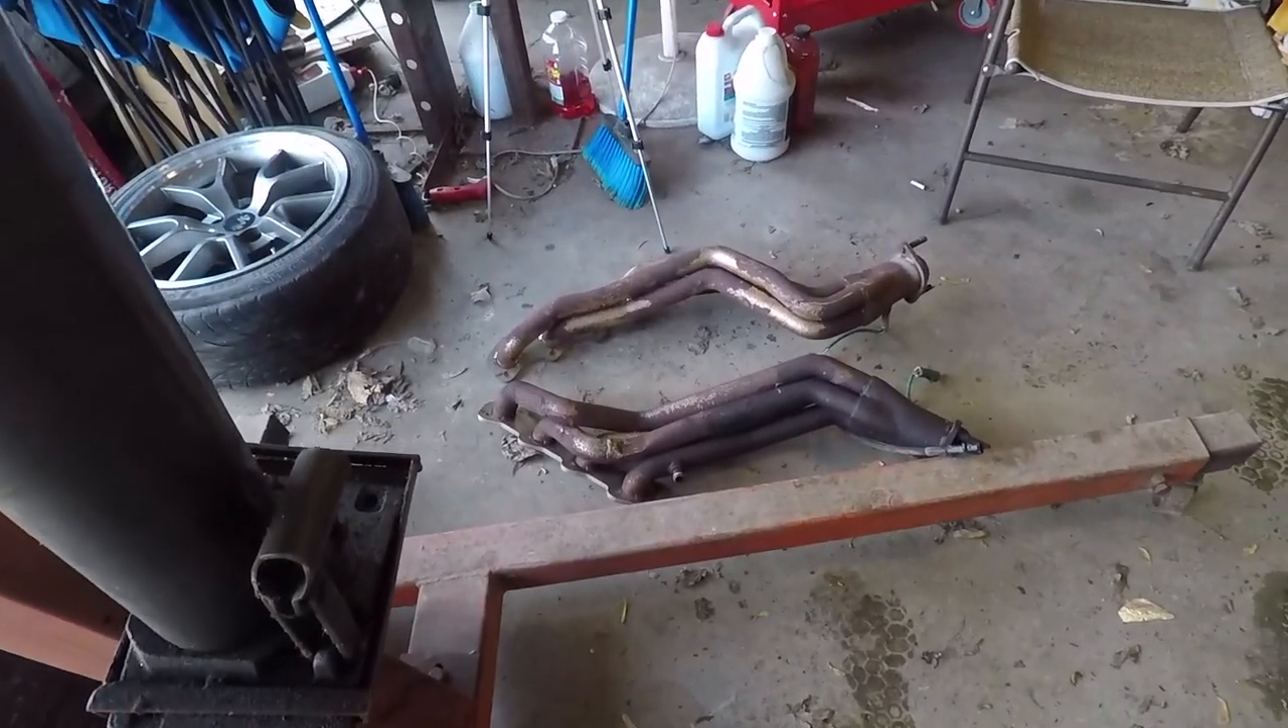I've already removed the headers as you can see they're pretty rough.